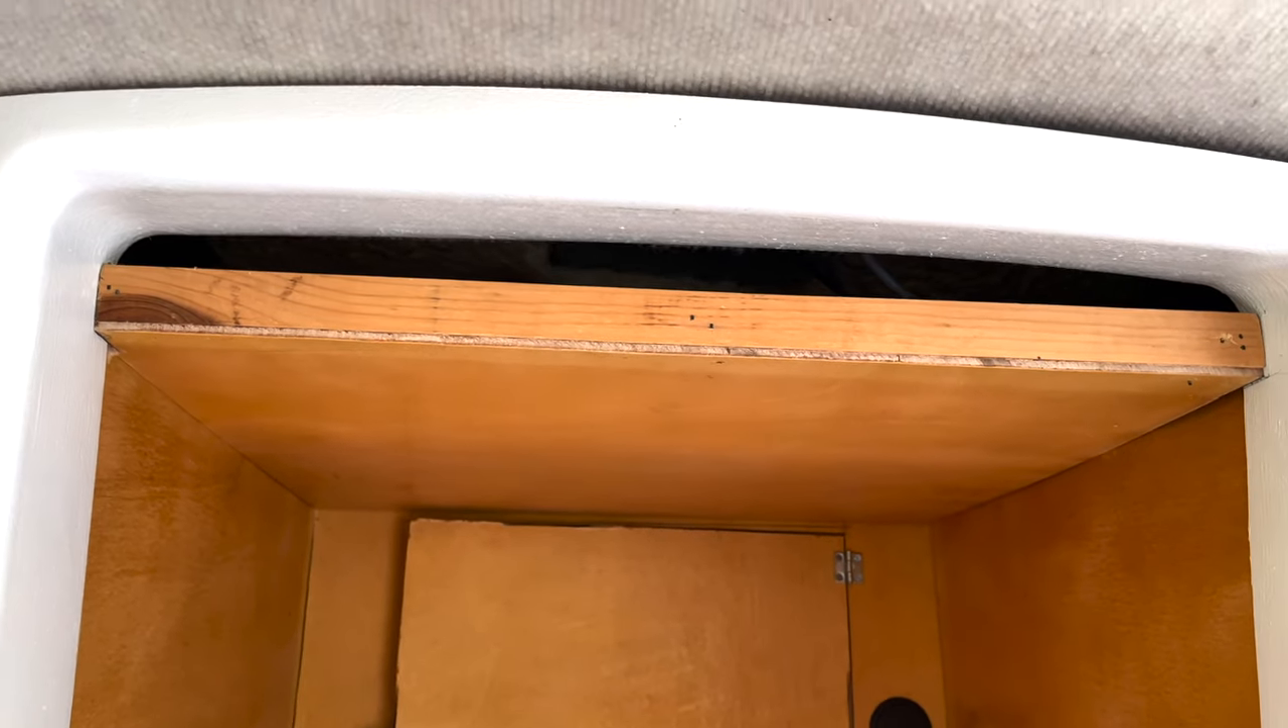But that painted facade now covers up the ugliness. There's still a little gap there at the top.